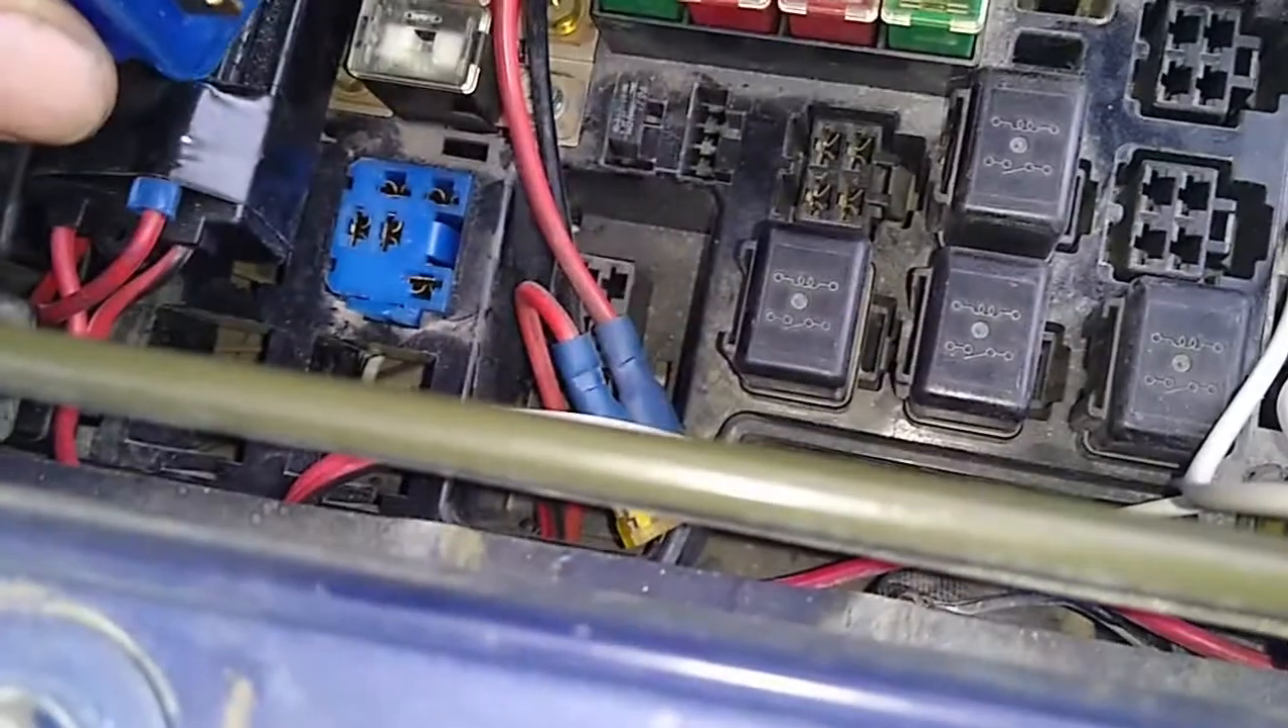If we have a look in our little fuse box here where the blue relay hides, I've actually got the relay pulled out and if we momentarily plug it in, it's all going to go ballistic.